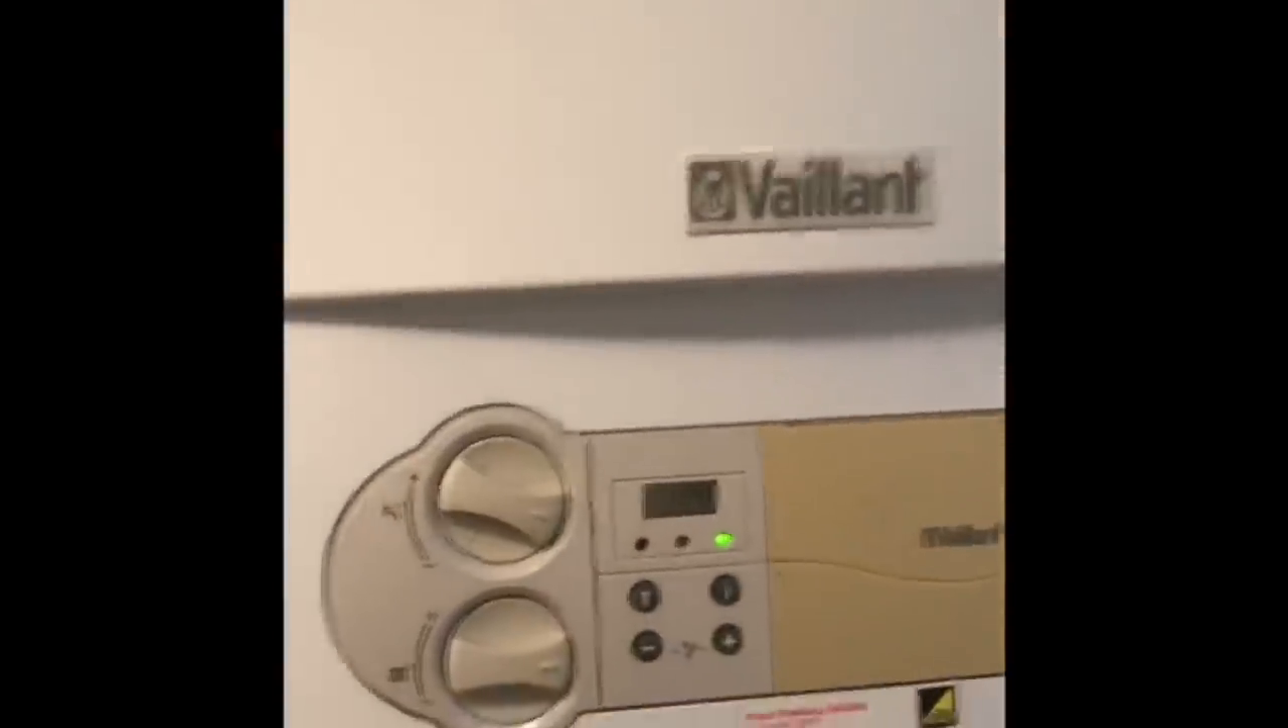So job finished front casing back on.